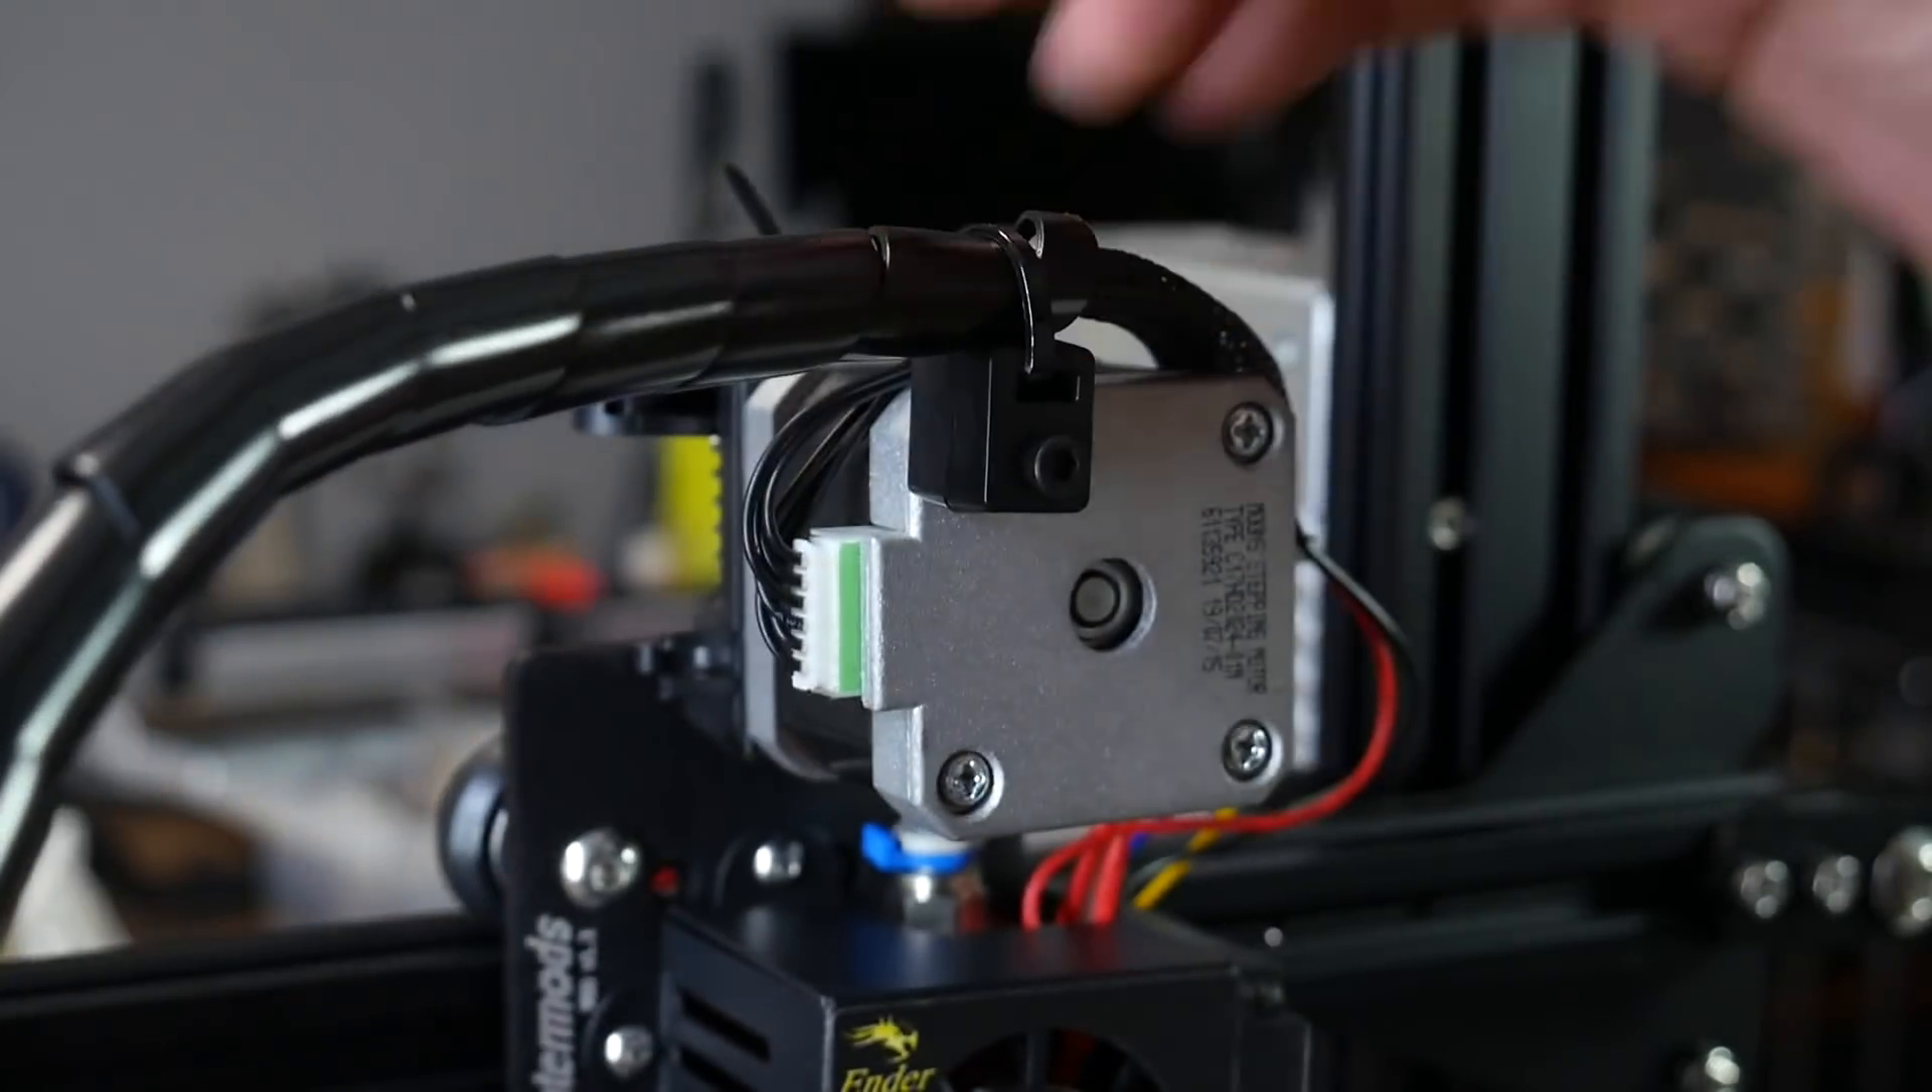I chose to rotate the cable holder upwards and then use one of the included cable ties to secure it down into place.